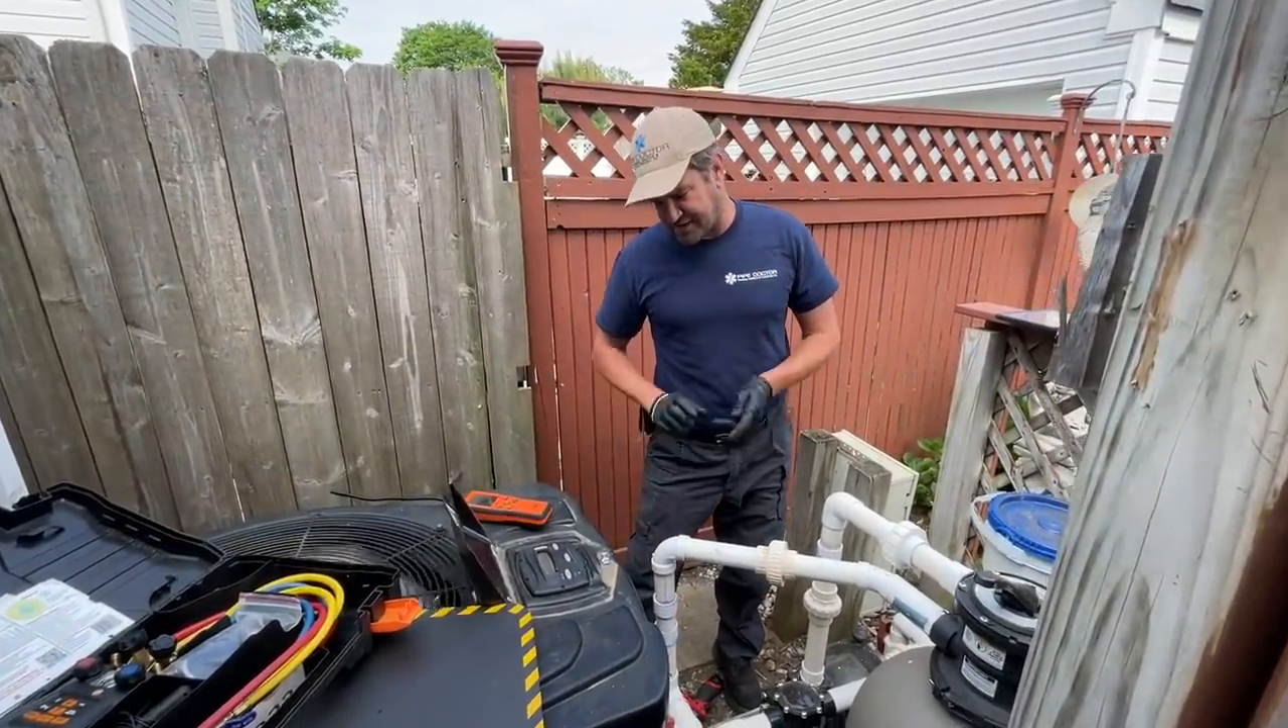I haven't even hooked up the gauges yet, but here we go.